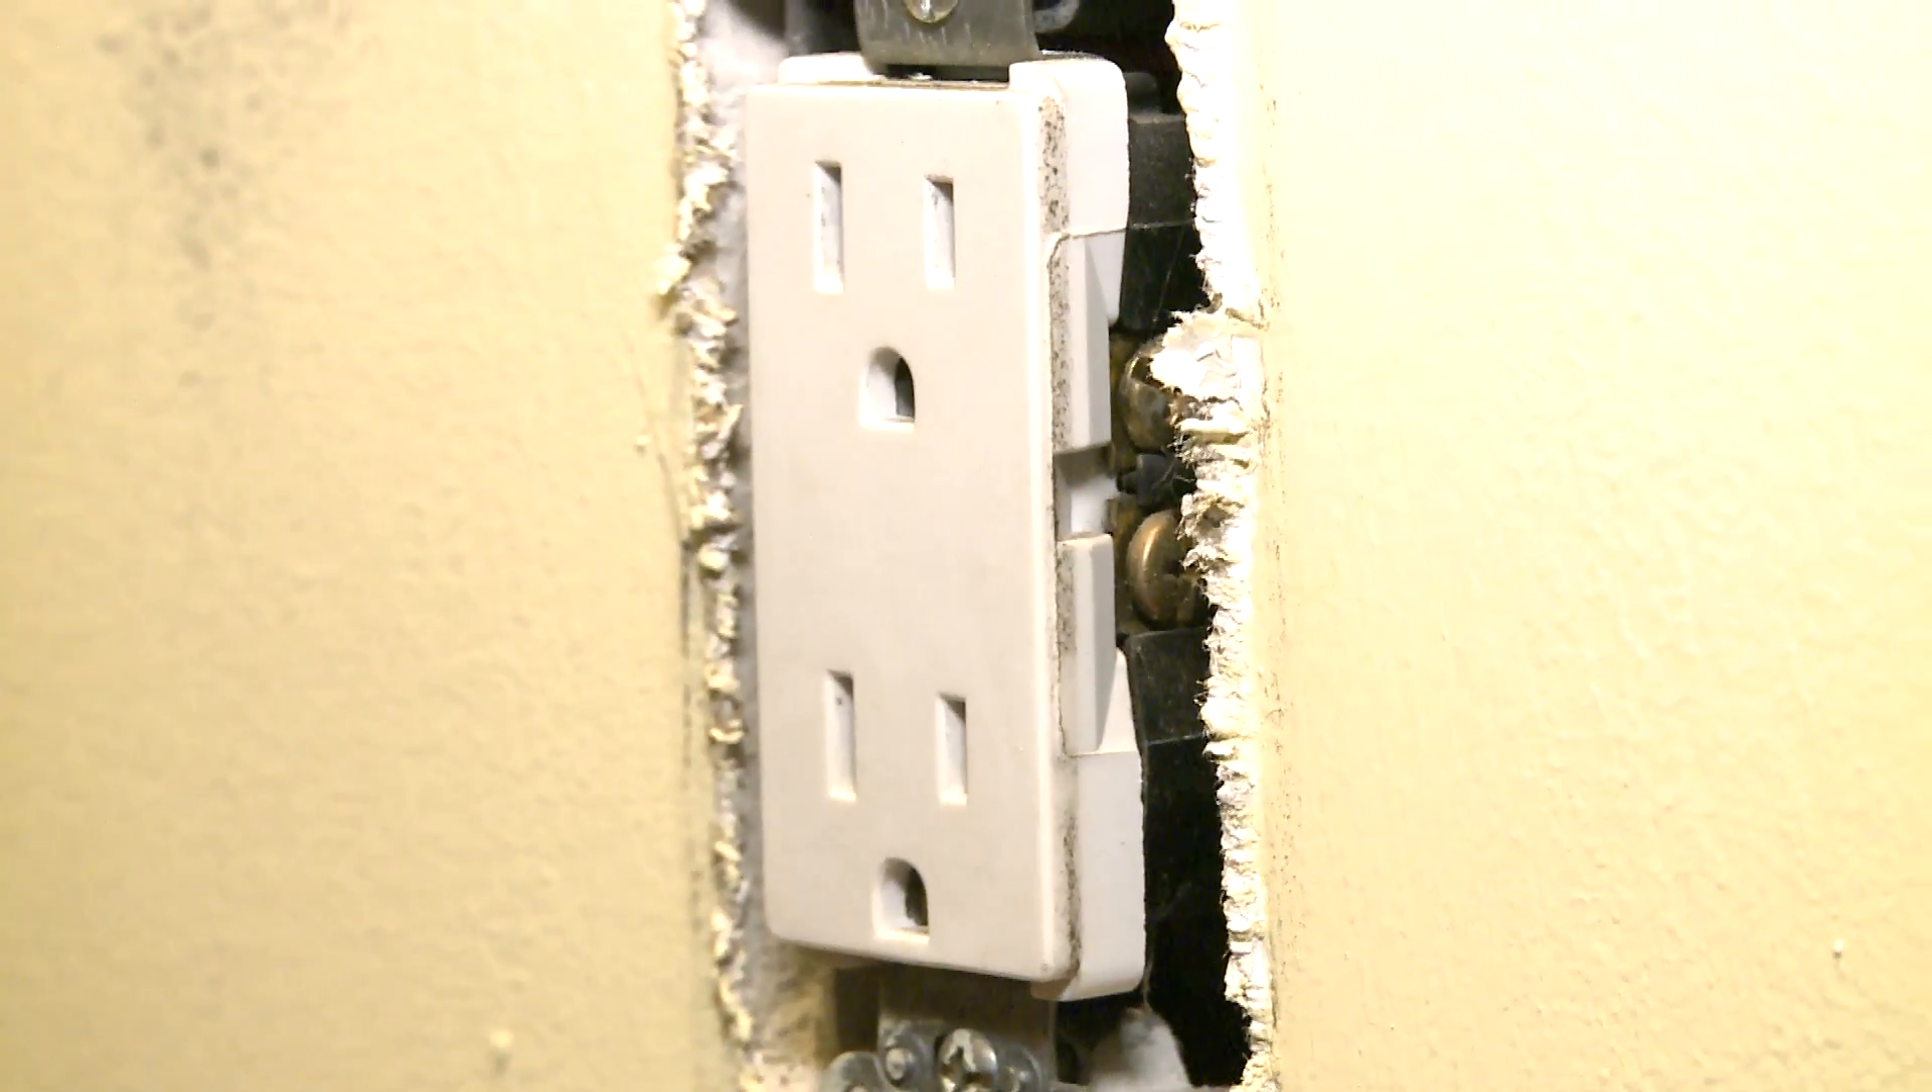First of all, we see a gap here between the drywall and the box. A lot of air is coming through this gap.